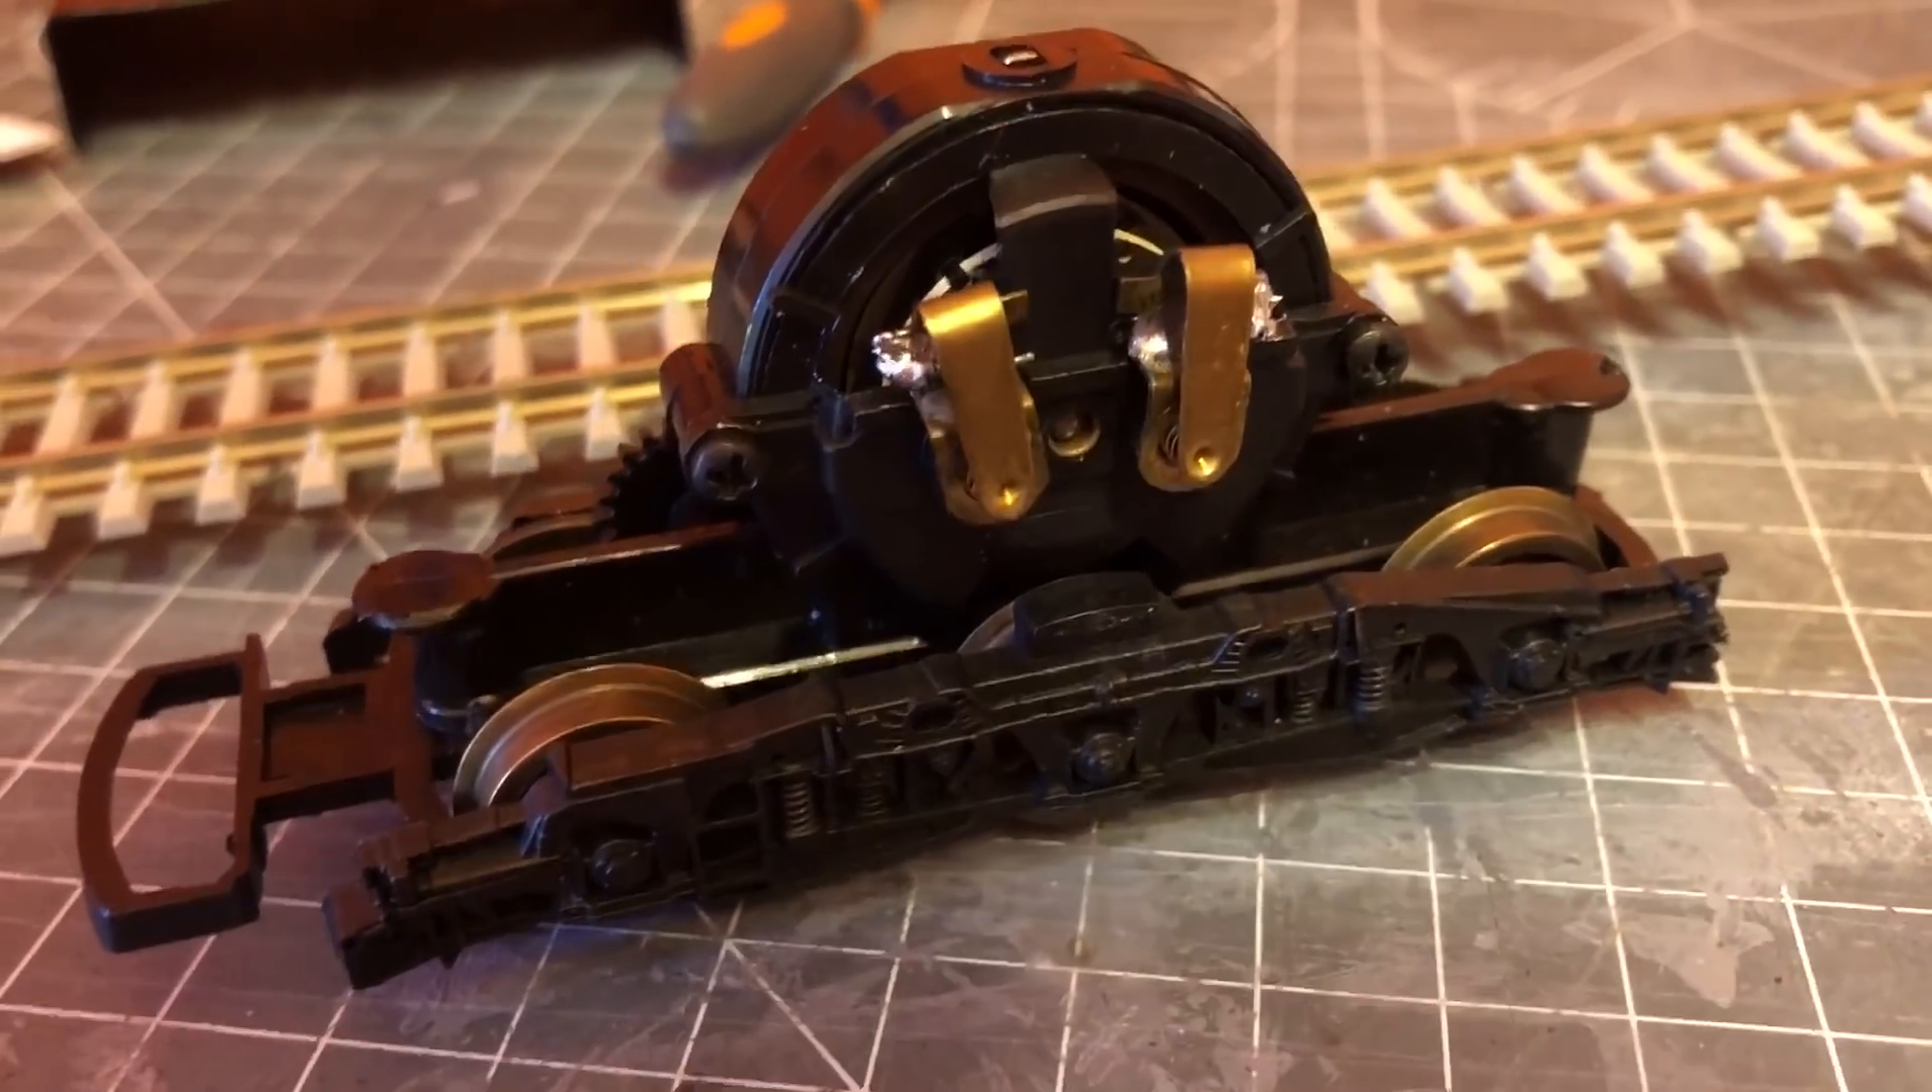The motor bogey is completely free now of all the wires.